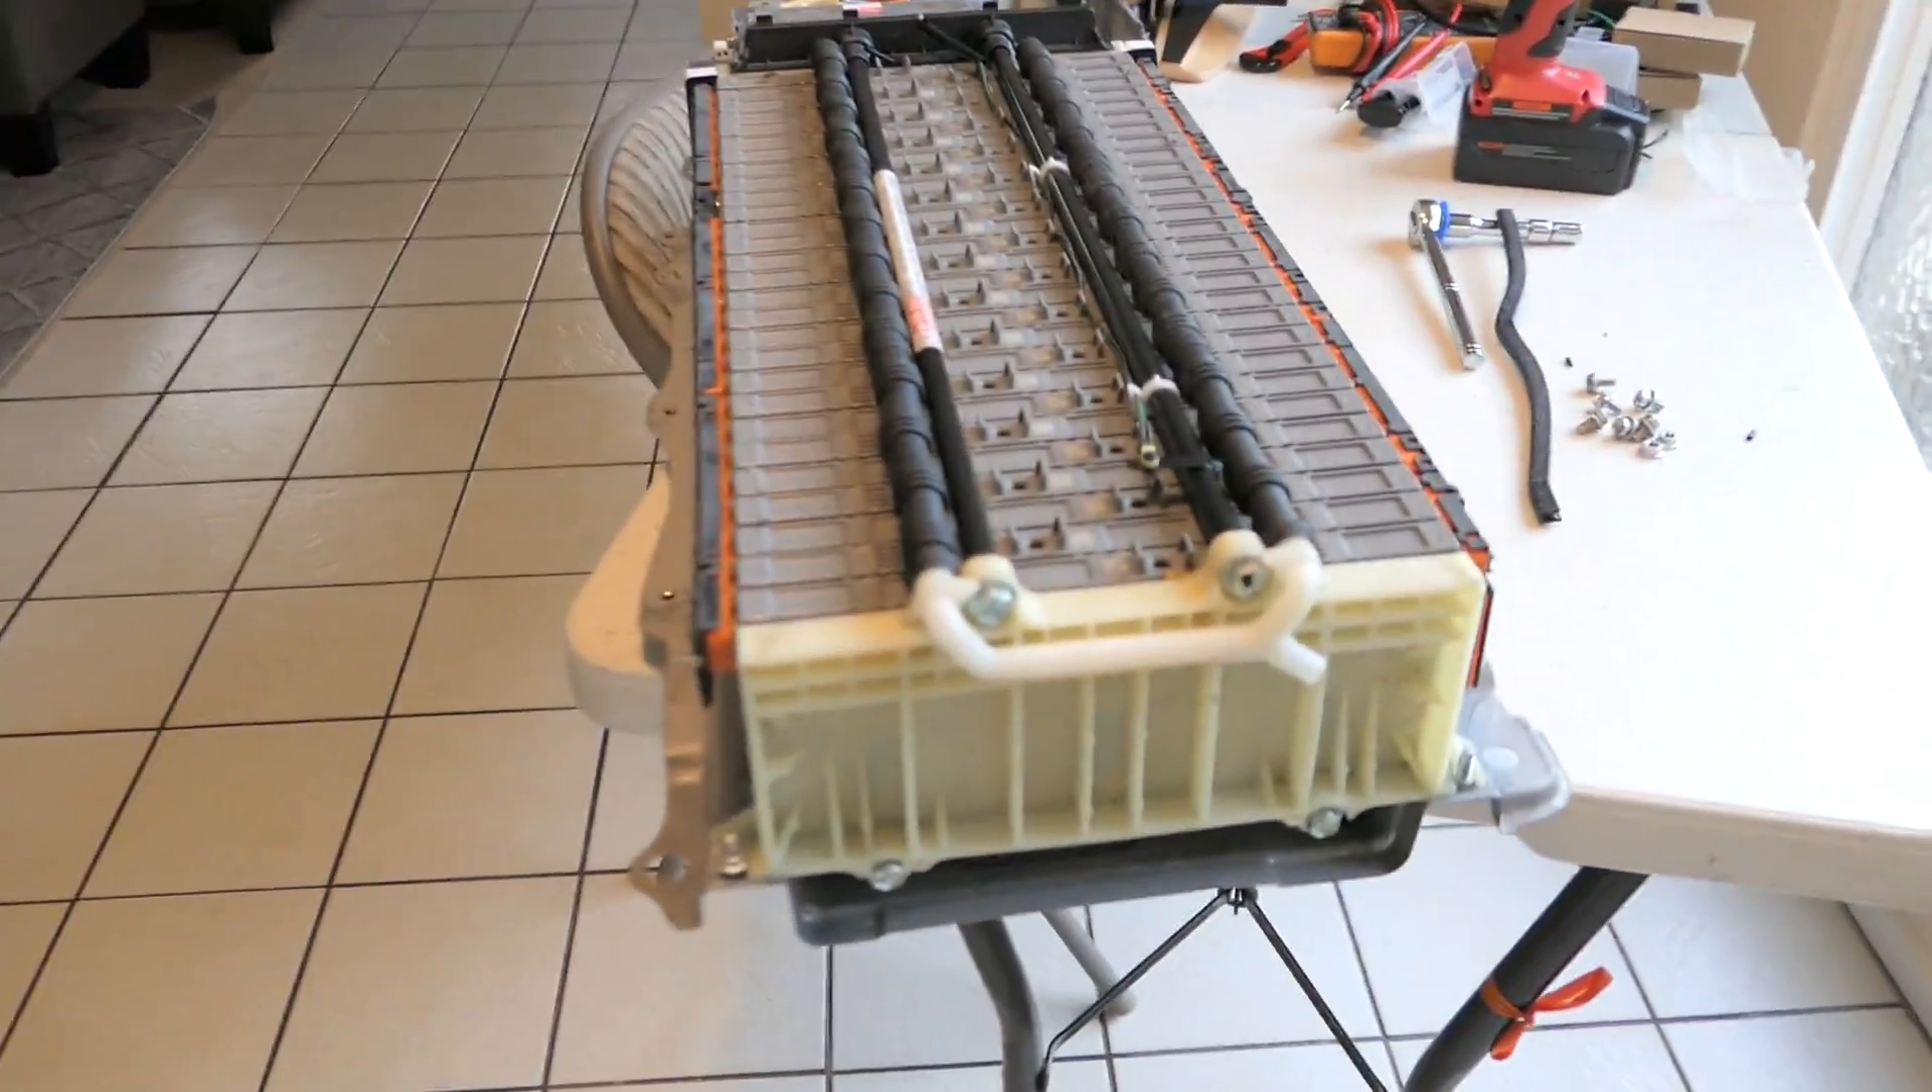All right and now we have the exposed battery pack.